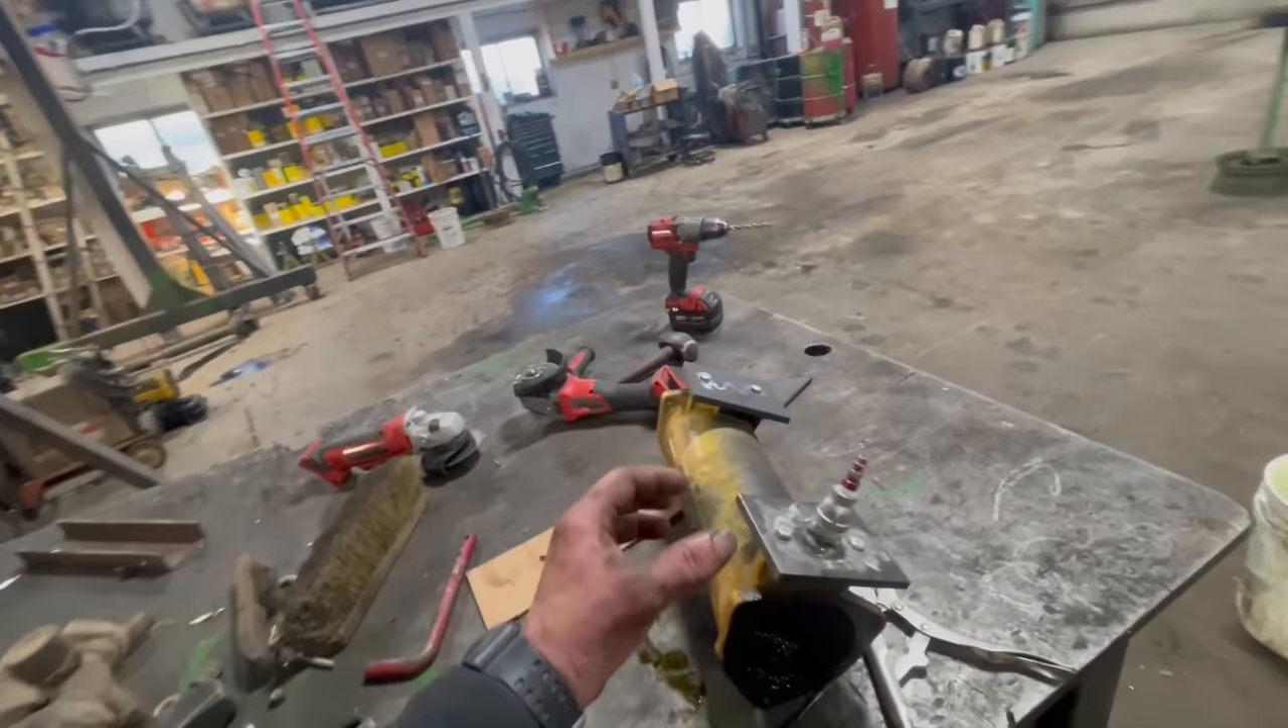All right, we have the plates bolted down on the oil cooler.